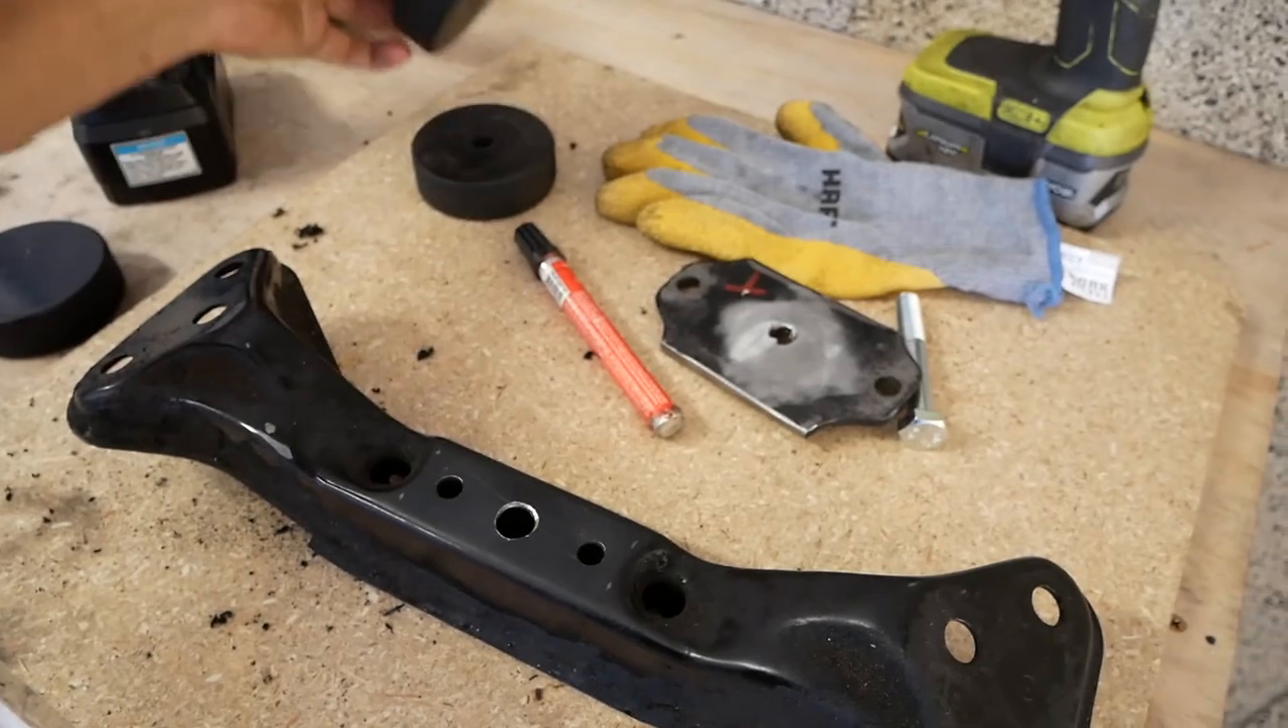So here I am with the transmission mount taken apart for Edie's Z32 with the VH45 in it.